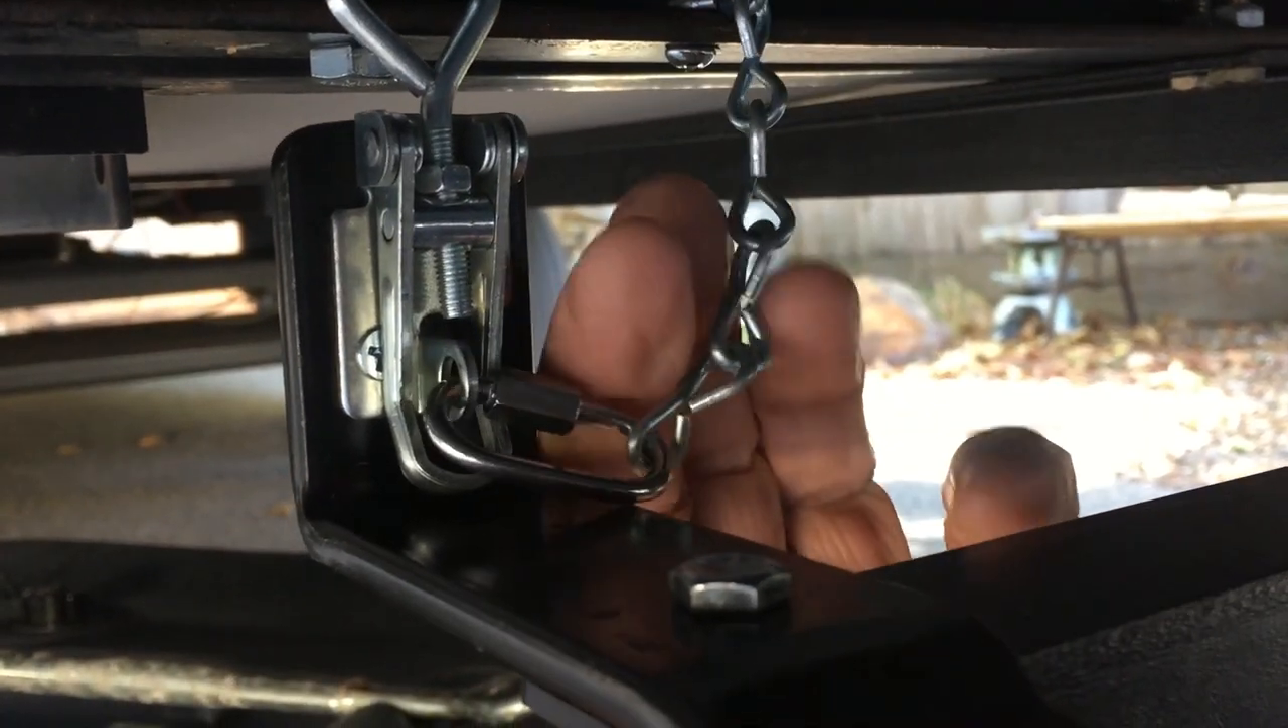So I got a chain on here.